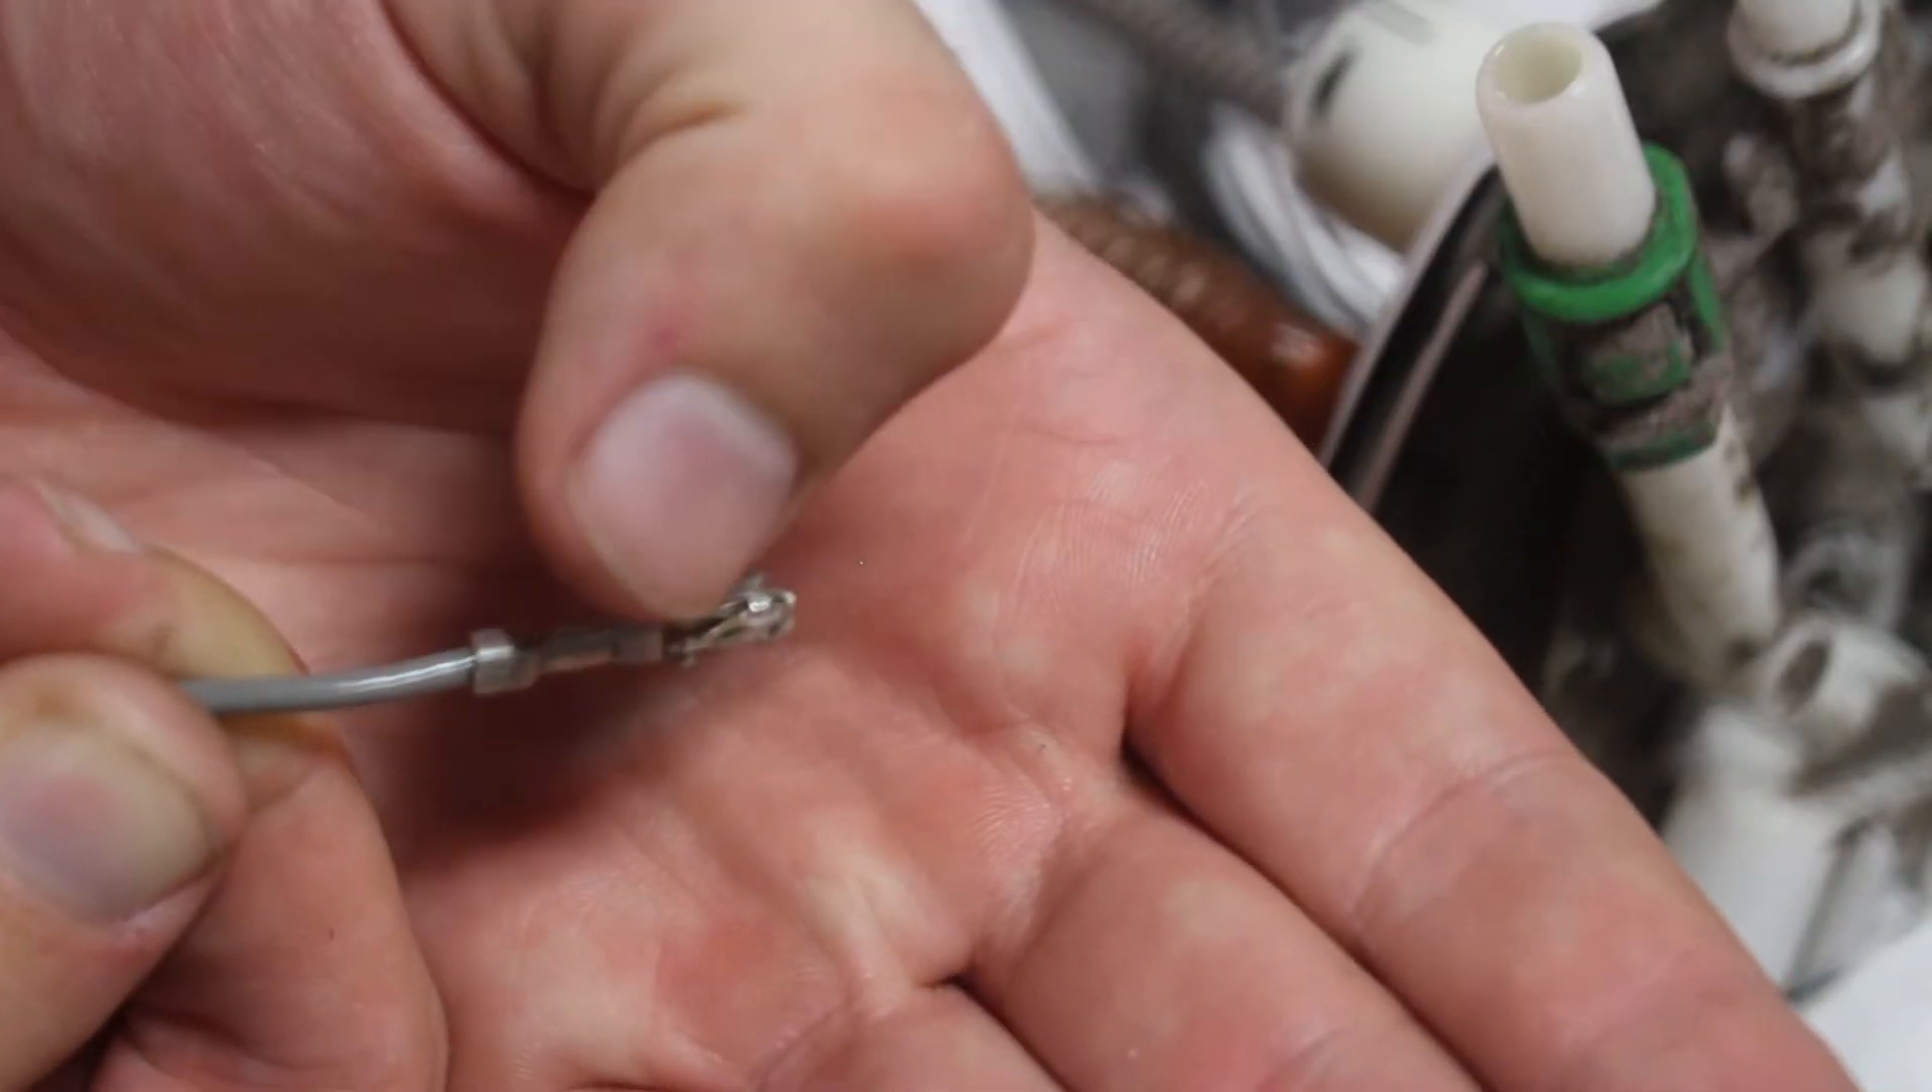Okay guys so I was able to get this pin out.